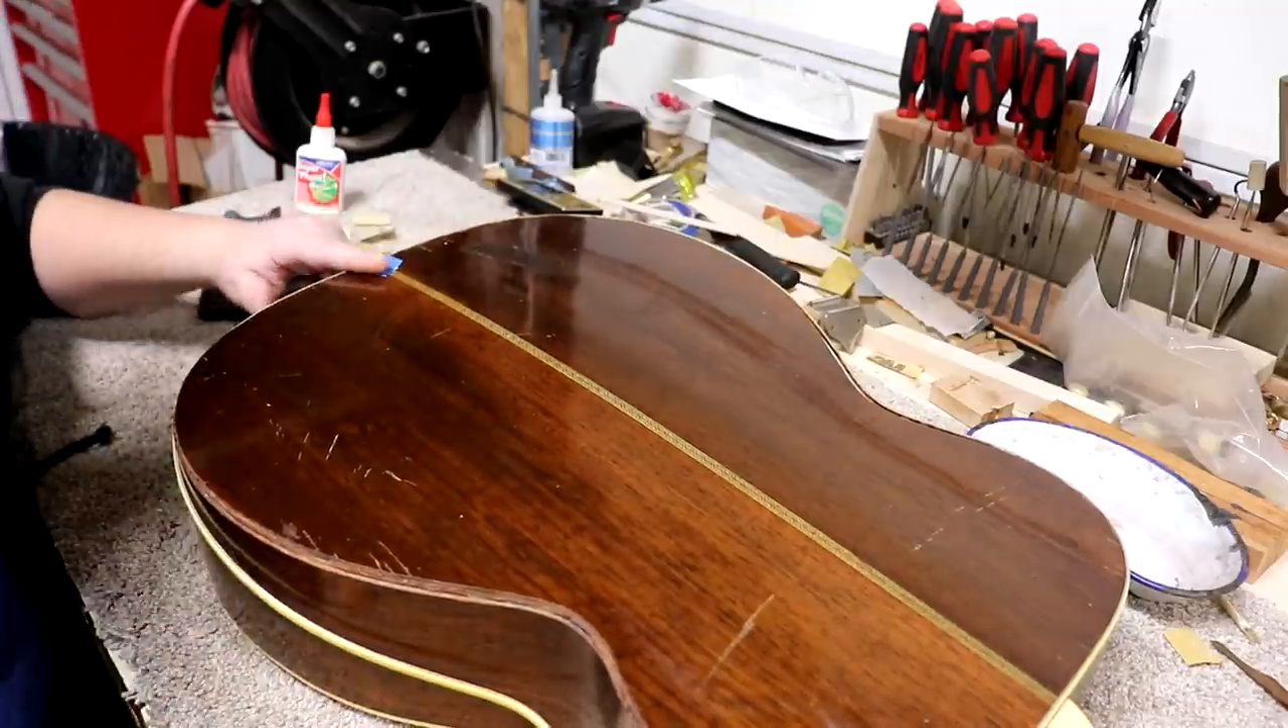All right, so I've got all the clamps off the back of this Martin.